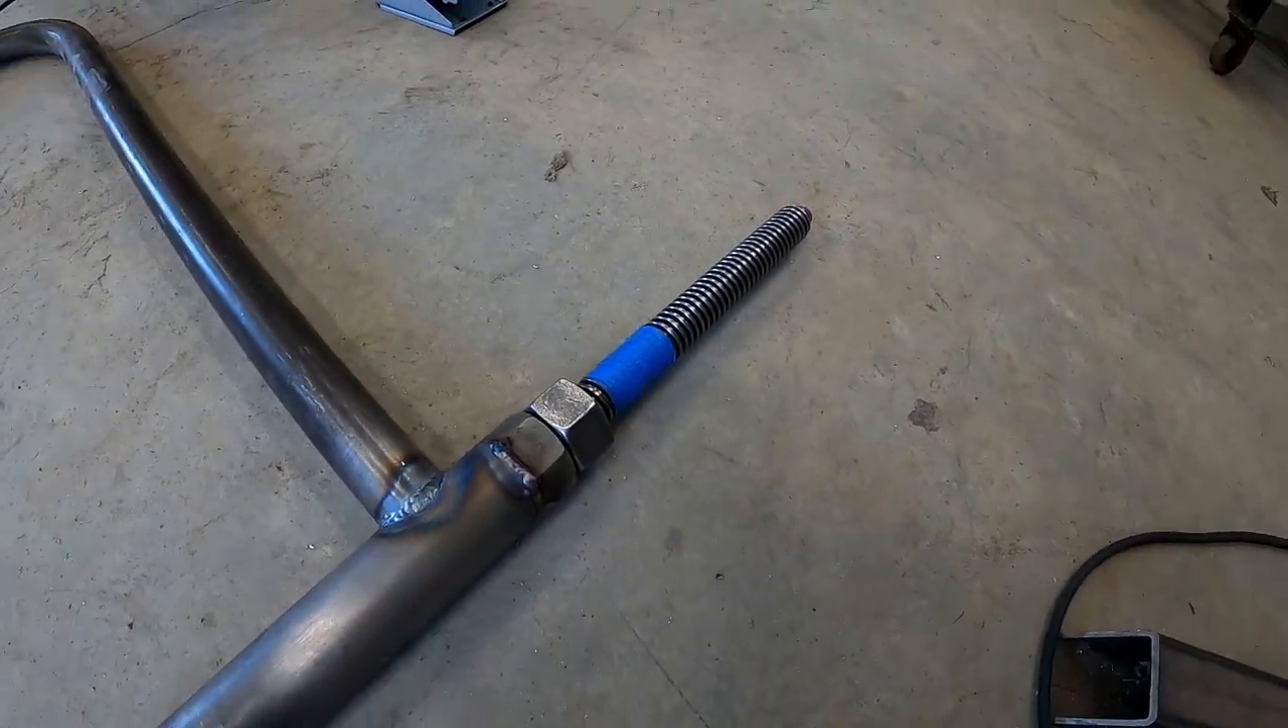All that's really left to do is to shorten the acme threaded rod here add a handle onto it so that it's easier to adjust.